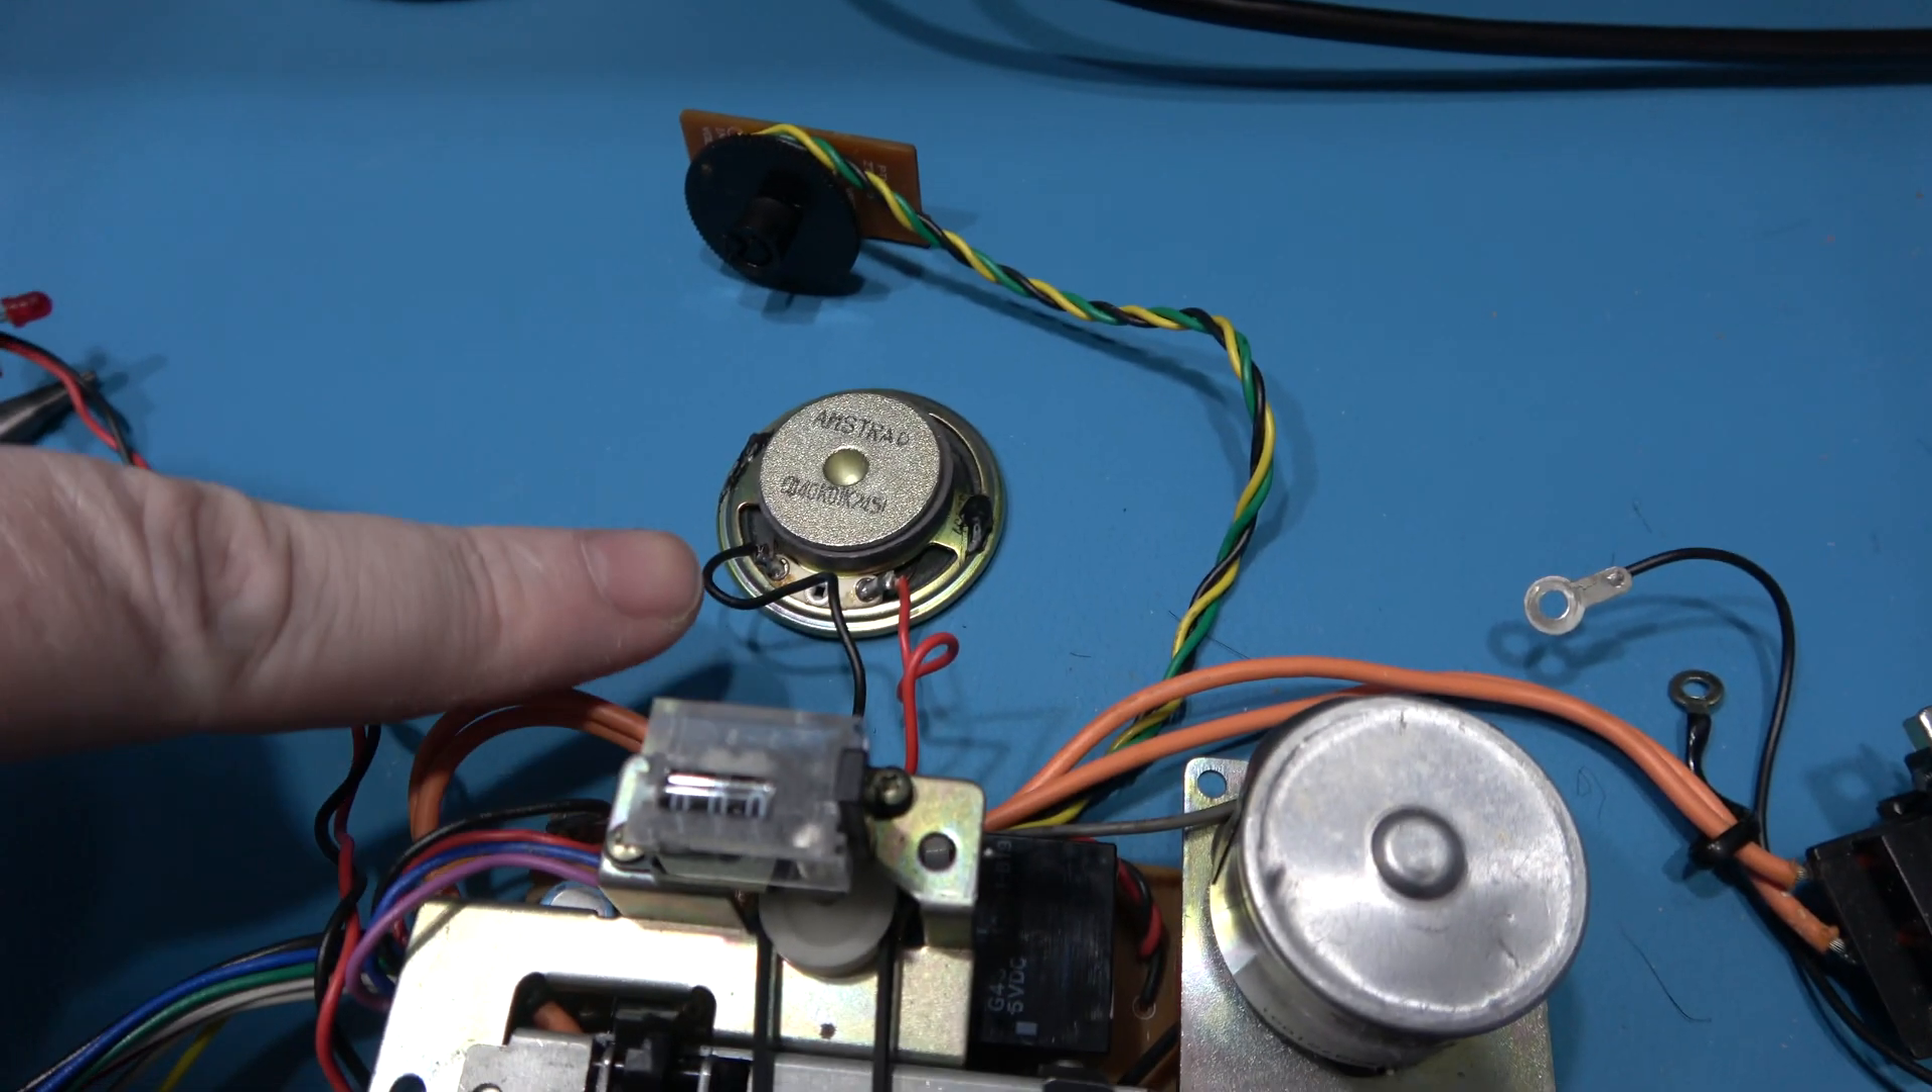You may notice I've soldered the wire back onto the speaker.